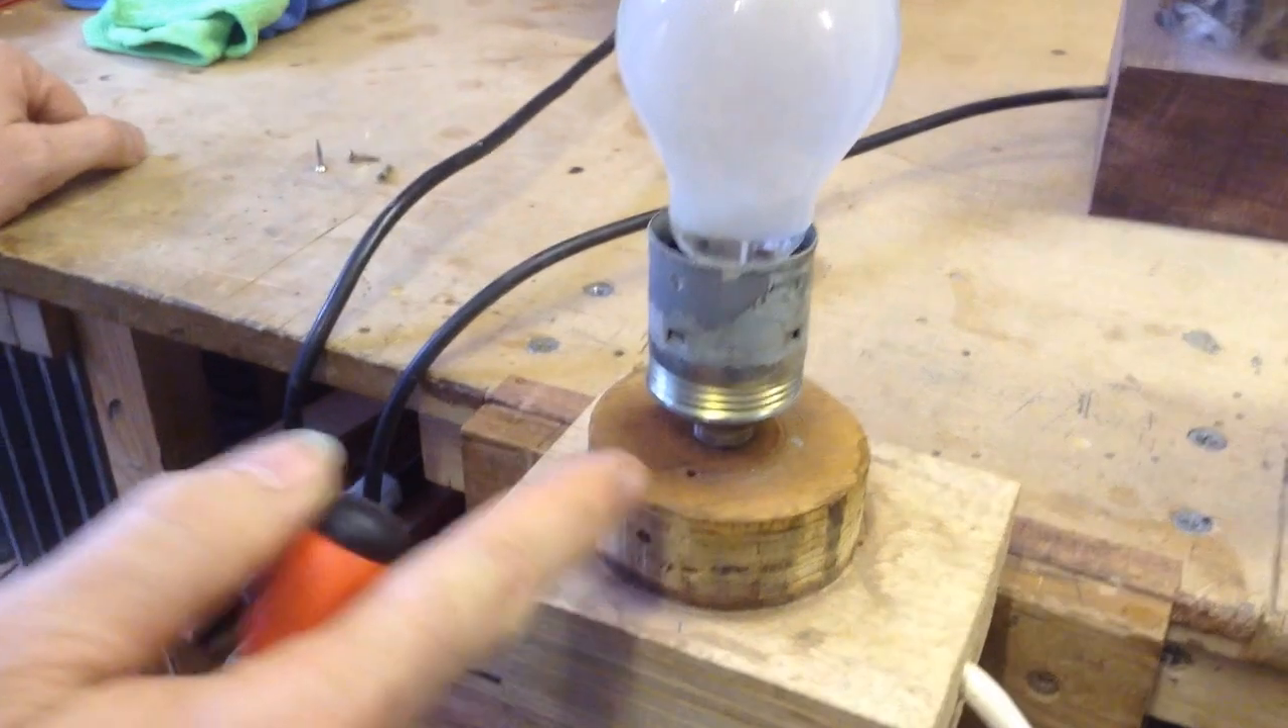And I just got a light bulb attachment, uh, fixed into this, uh, ceiling there that I've, I've also screwed into the base and then the cable just comes through.